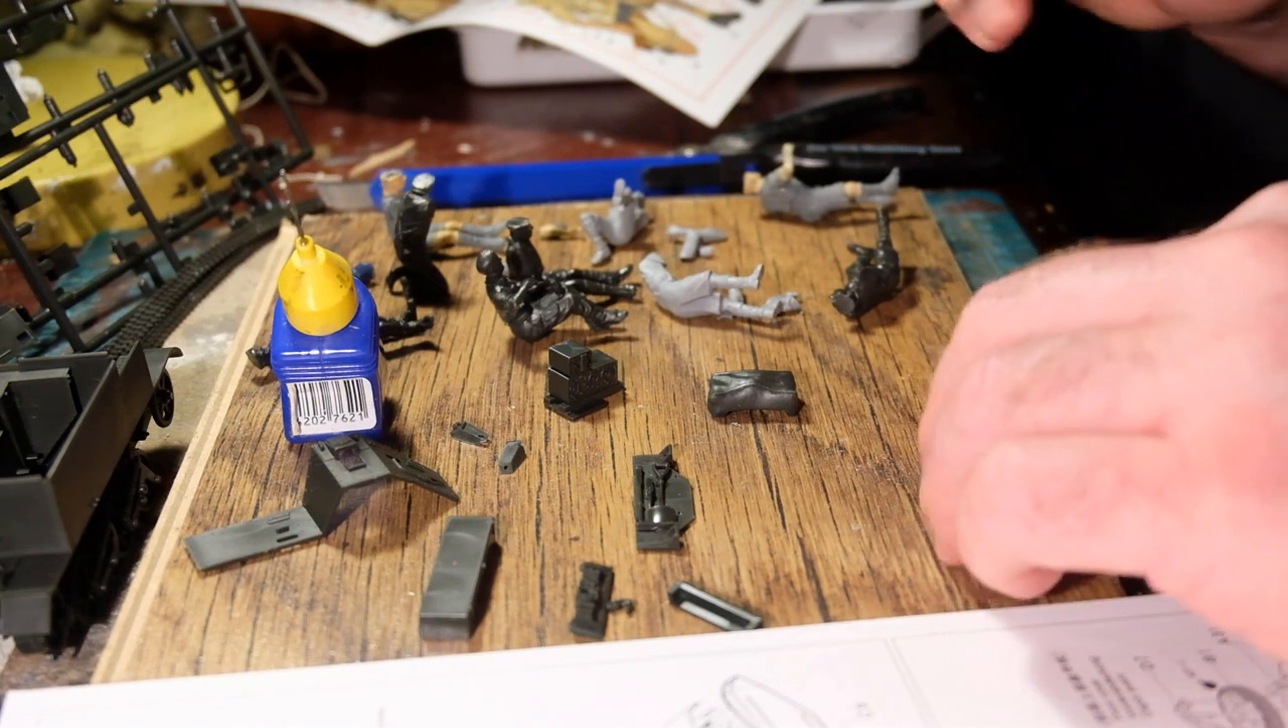The armored plate that you see near my glue on my board there is the last thing to go on.